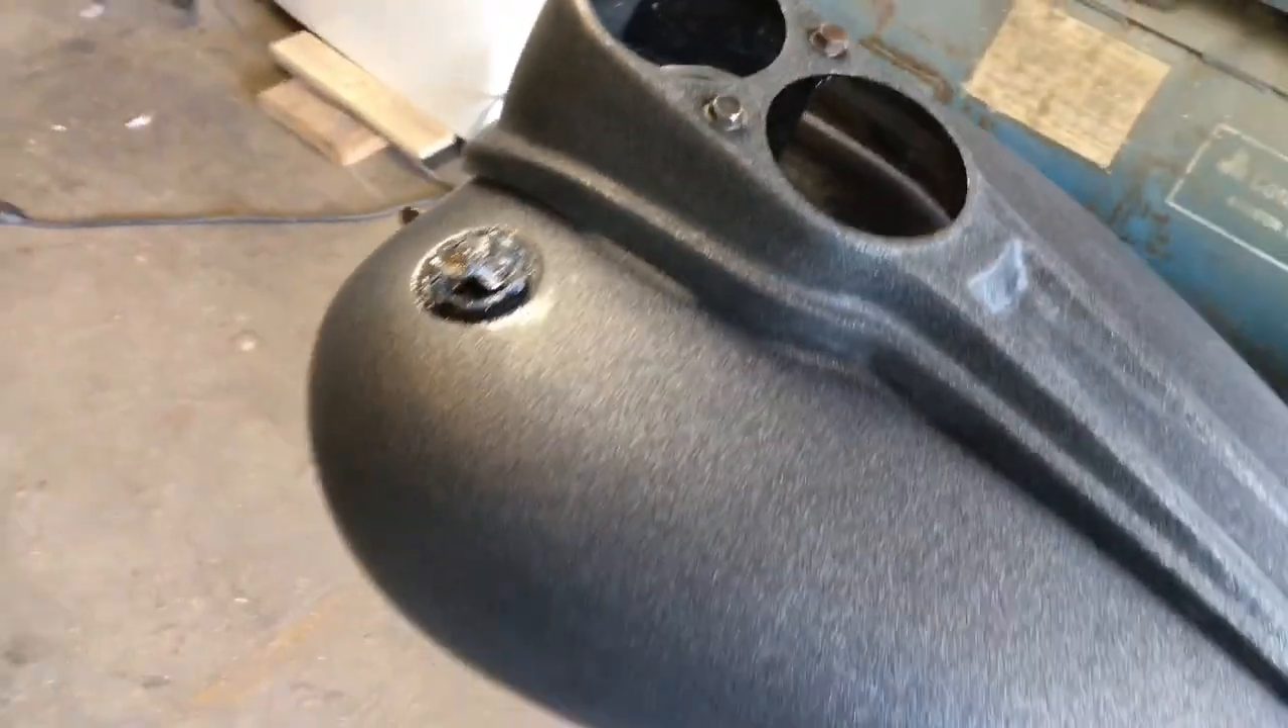We've got the dash bolted into place before I start the taping.